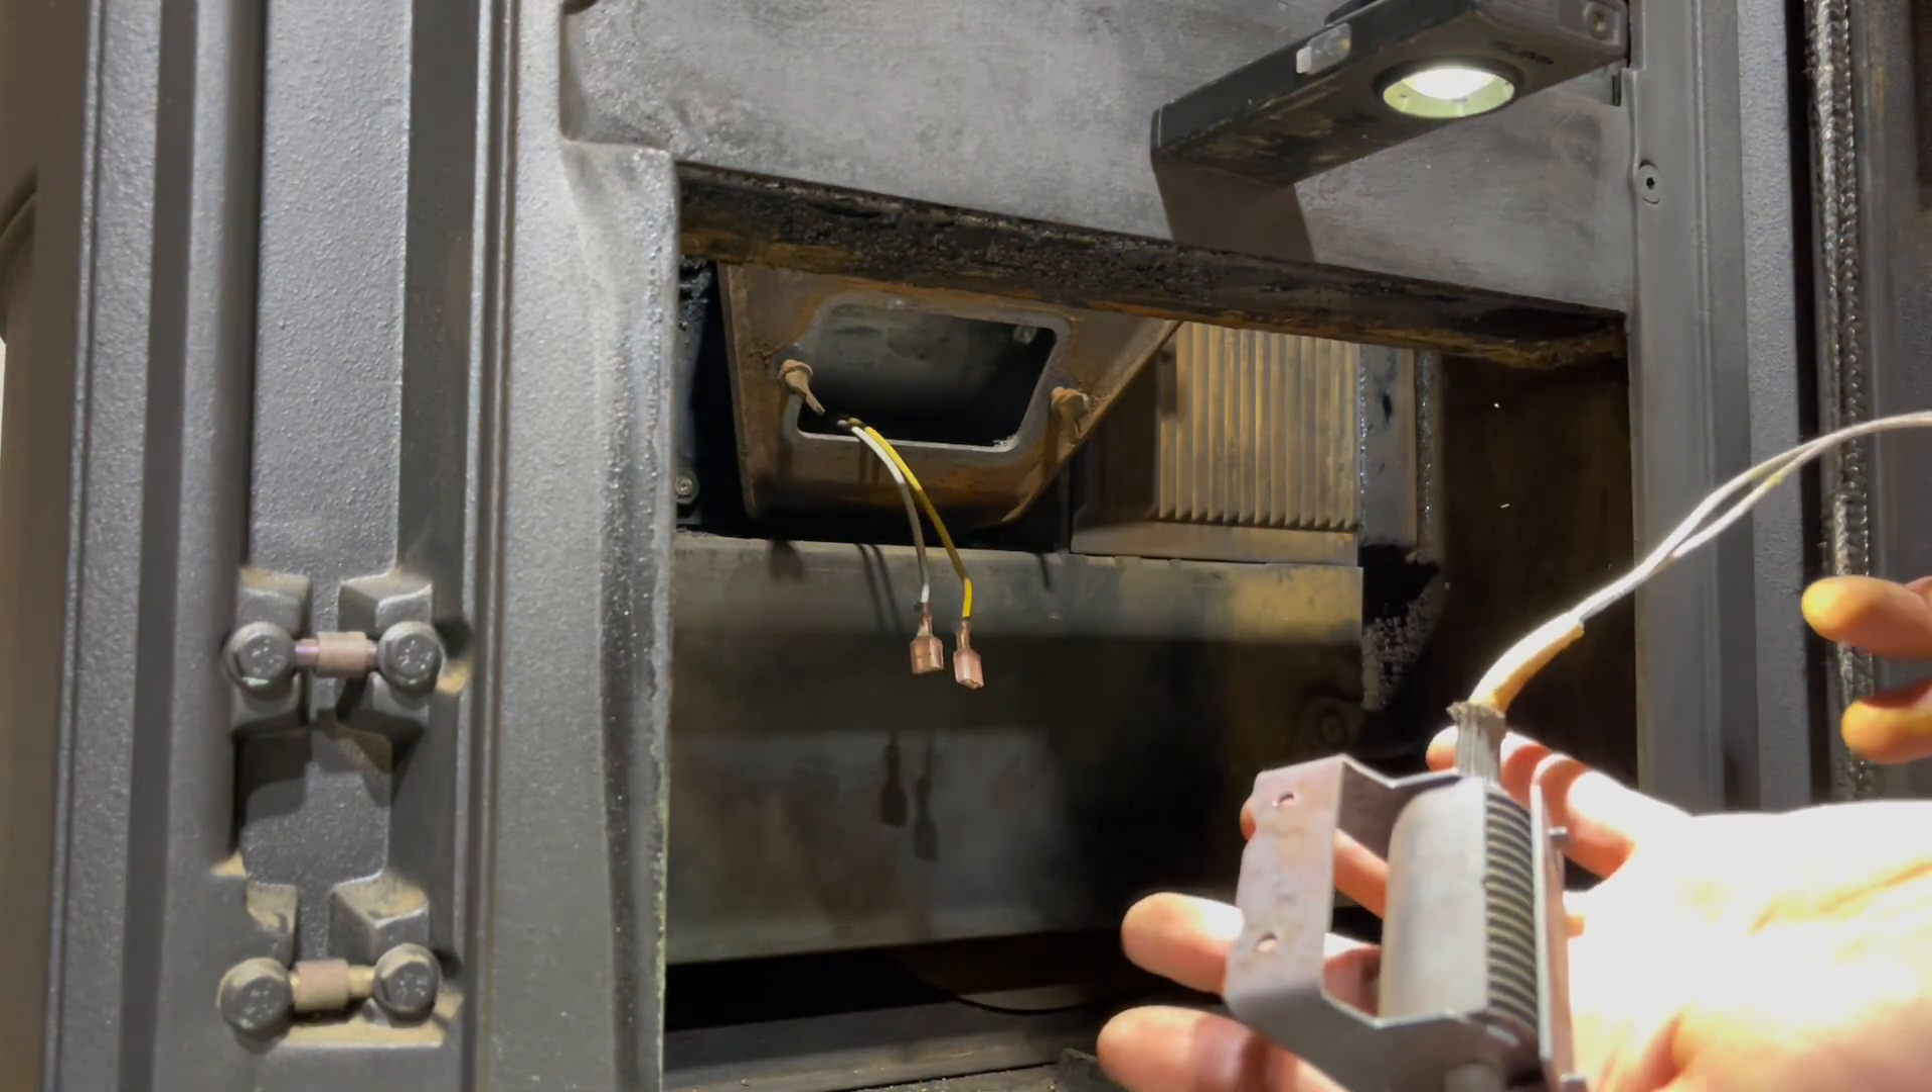And right there, folks, old igniters out.